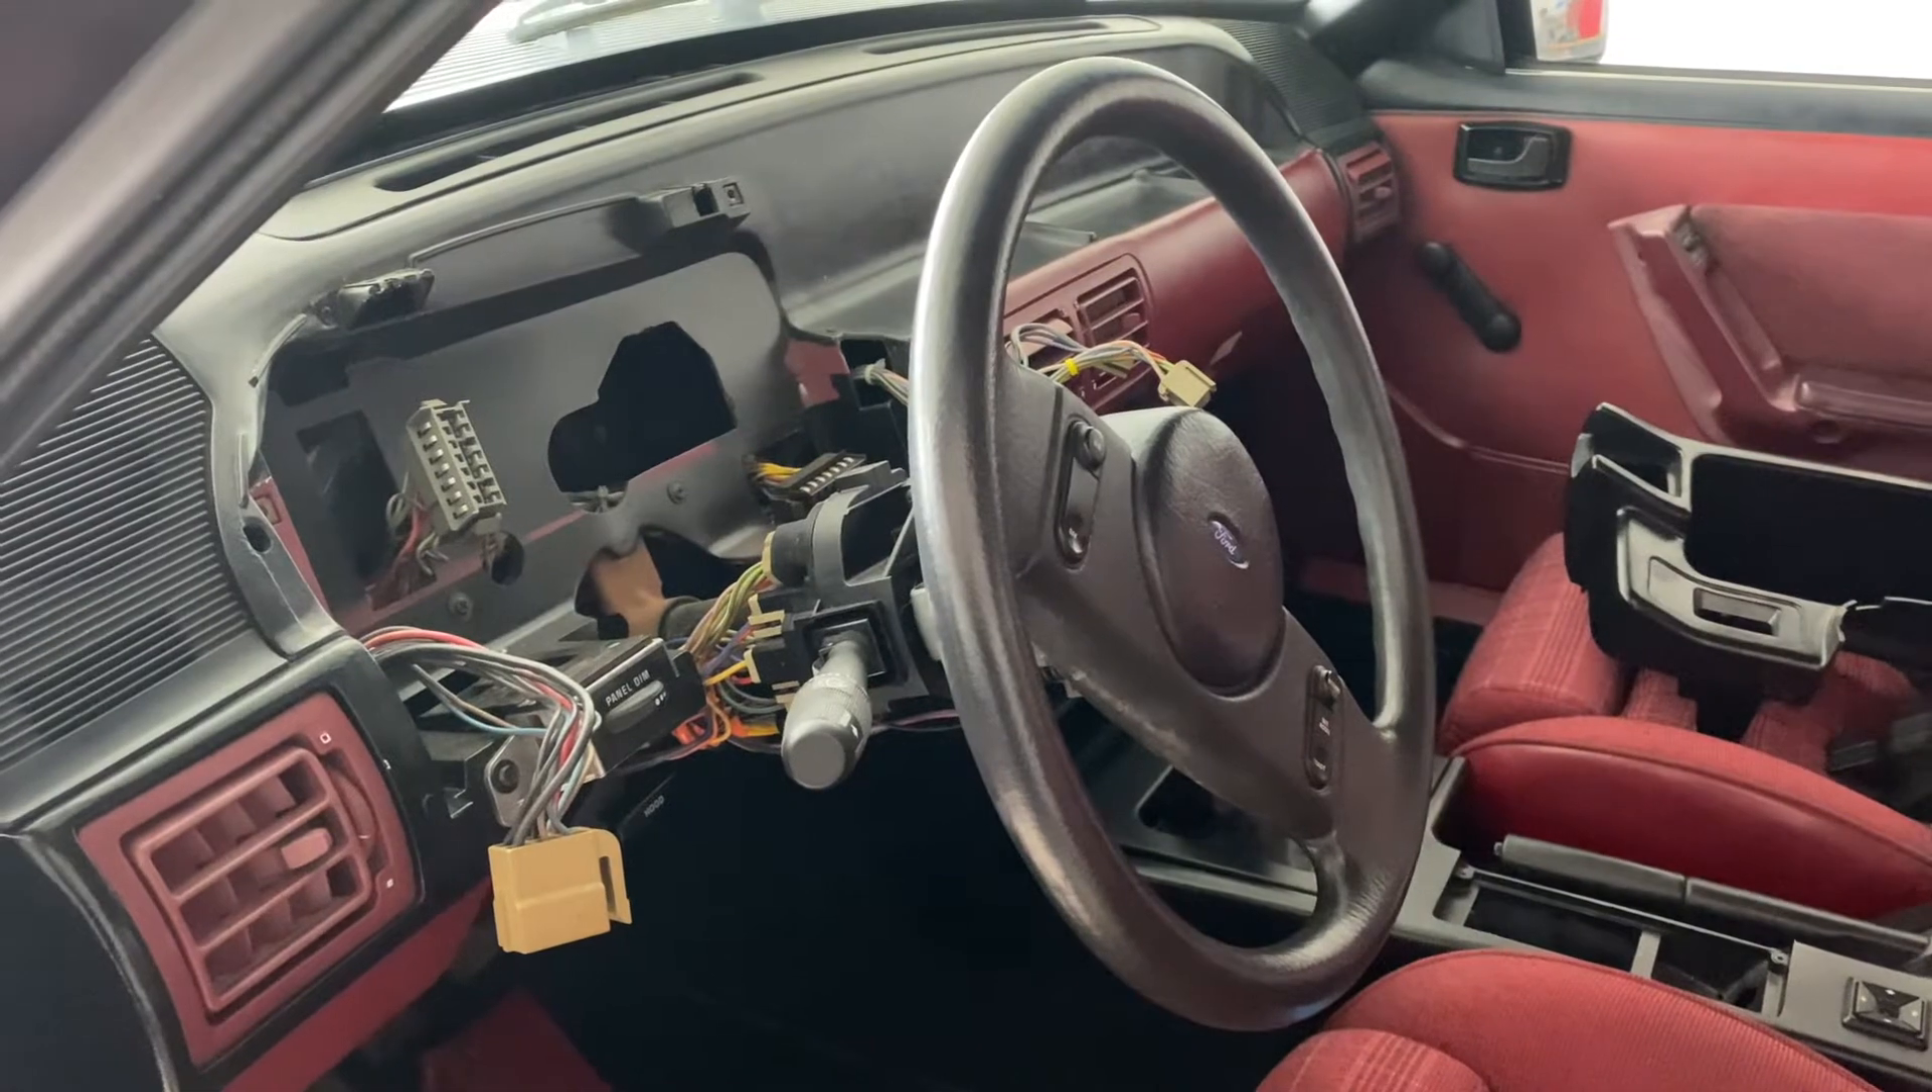Alright guys, so I took apart the gauge cluster In order to fix the broken speedometer cable.